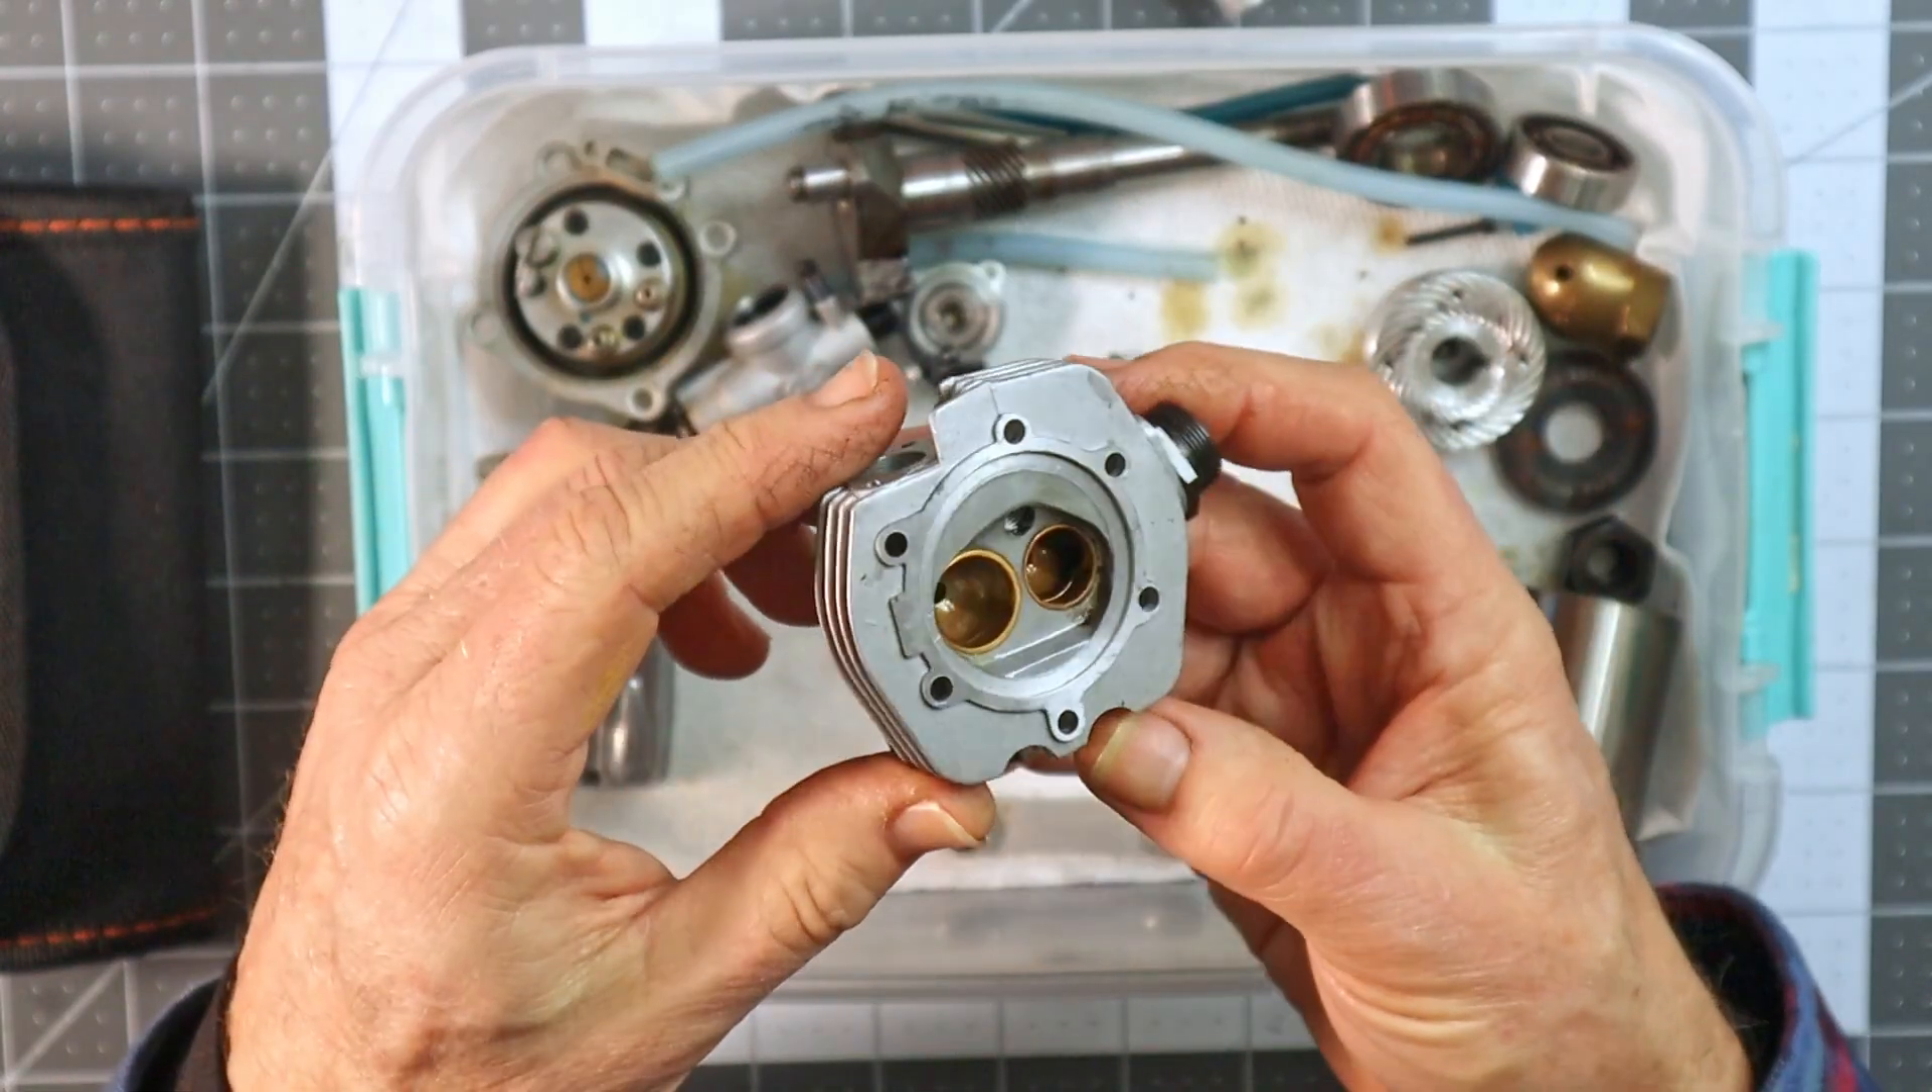Here's your head. Valves are still out.